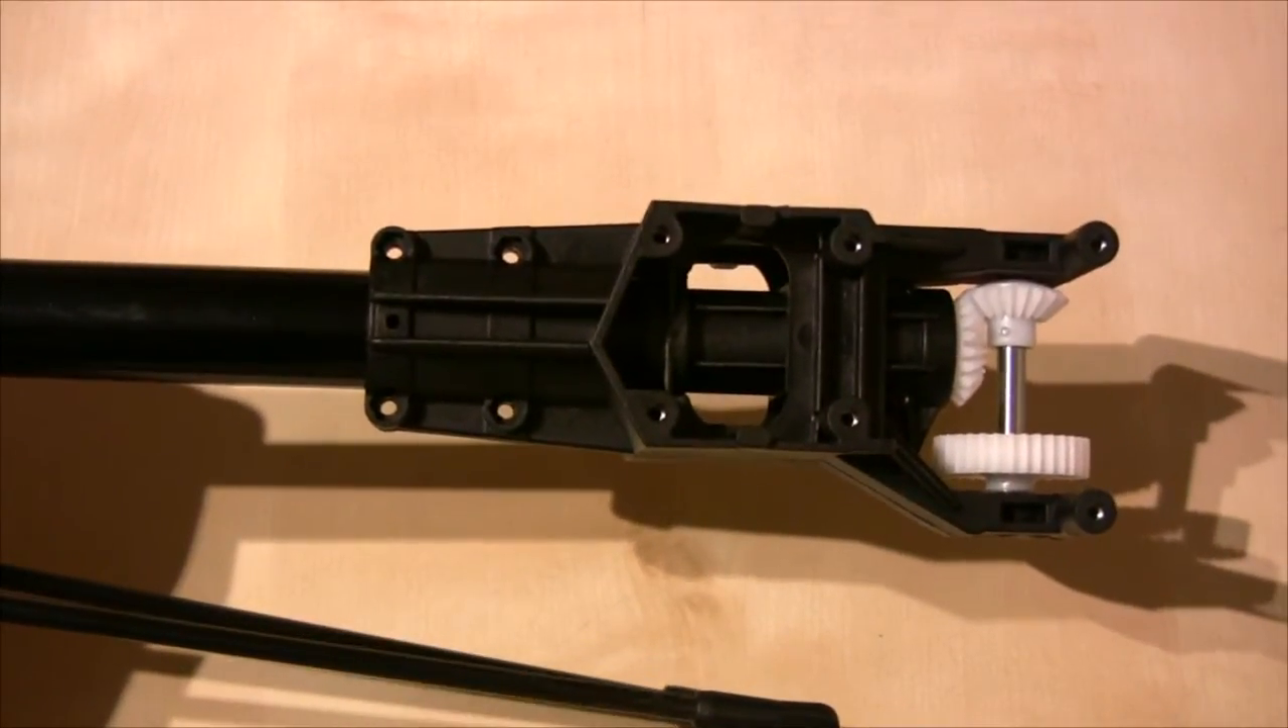Up the other end we've got our front gearbox there waiting to be inserted into the frames.